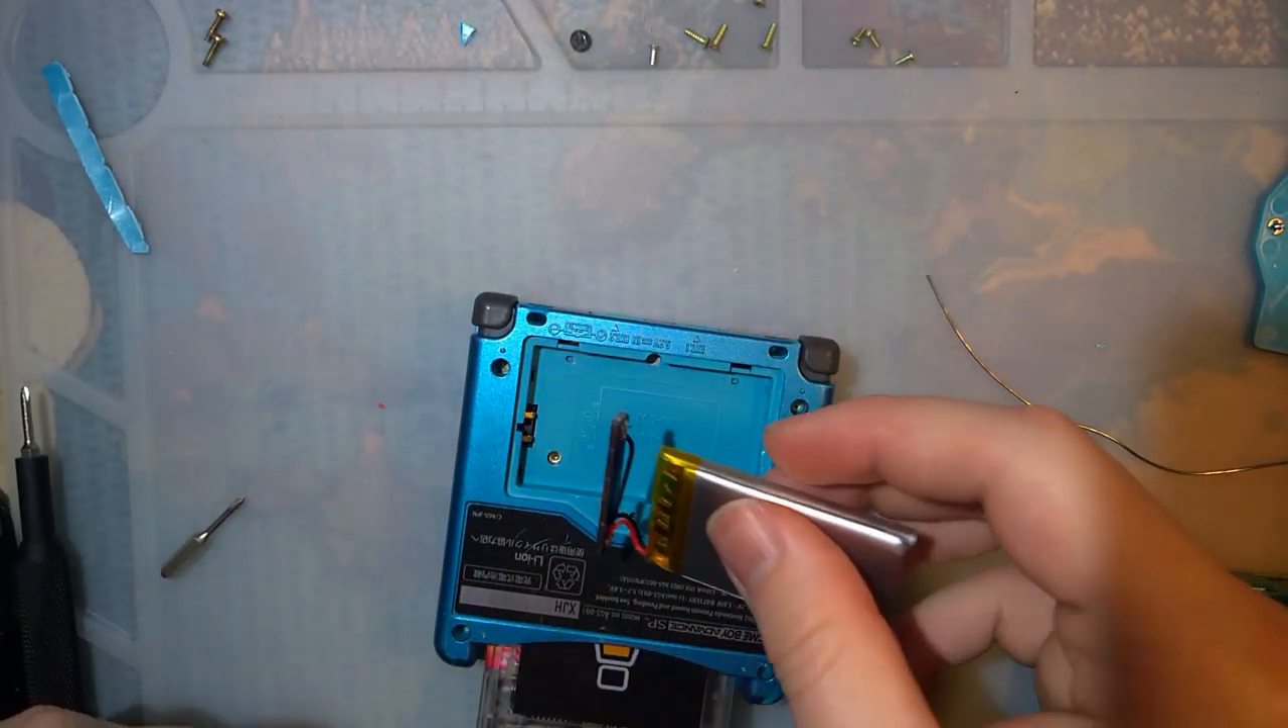Only thing left to do now is pop a battery in this thing.